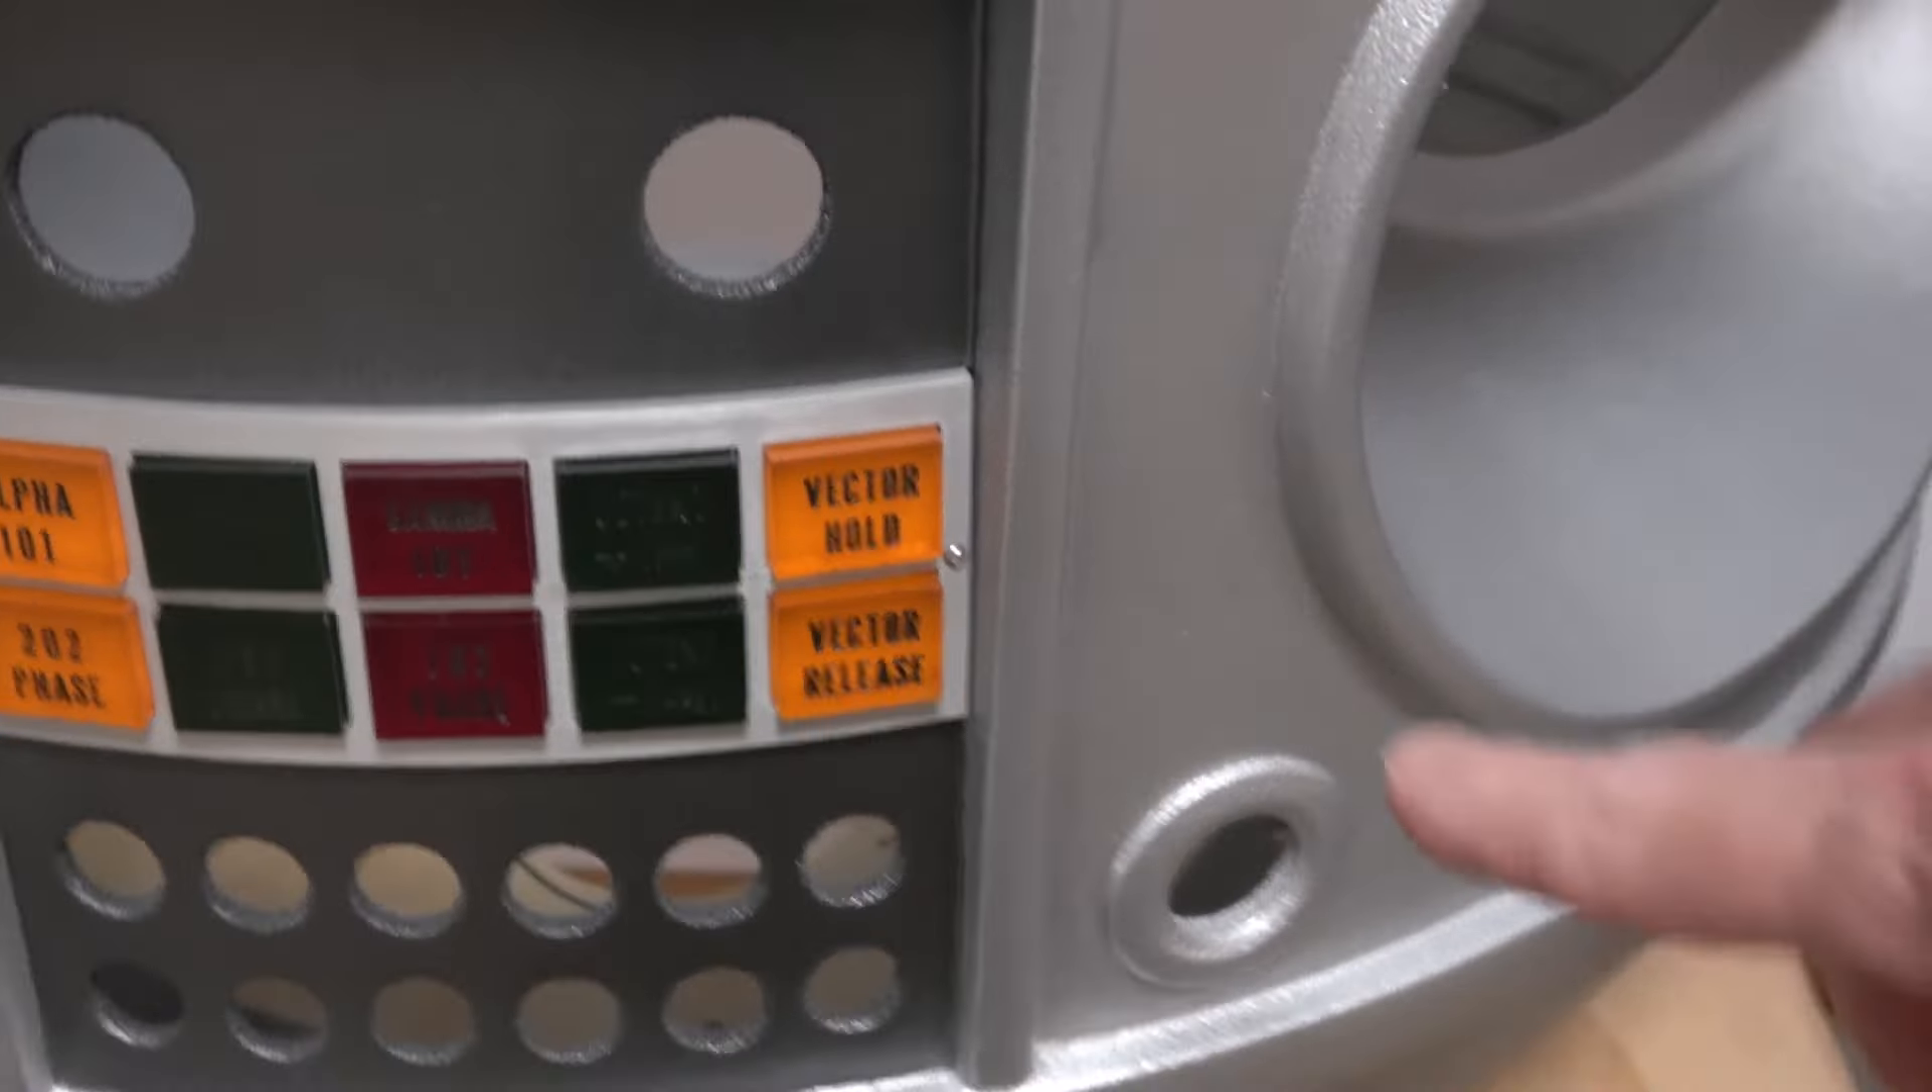You can see the finished plate here with the buttons in it.